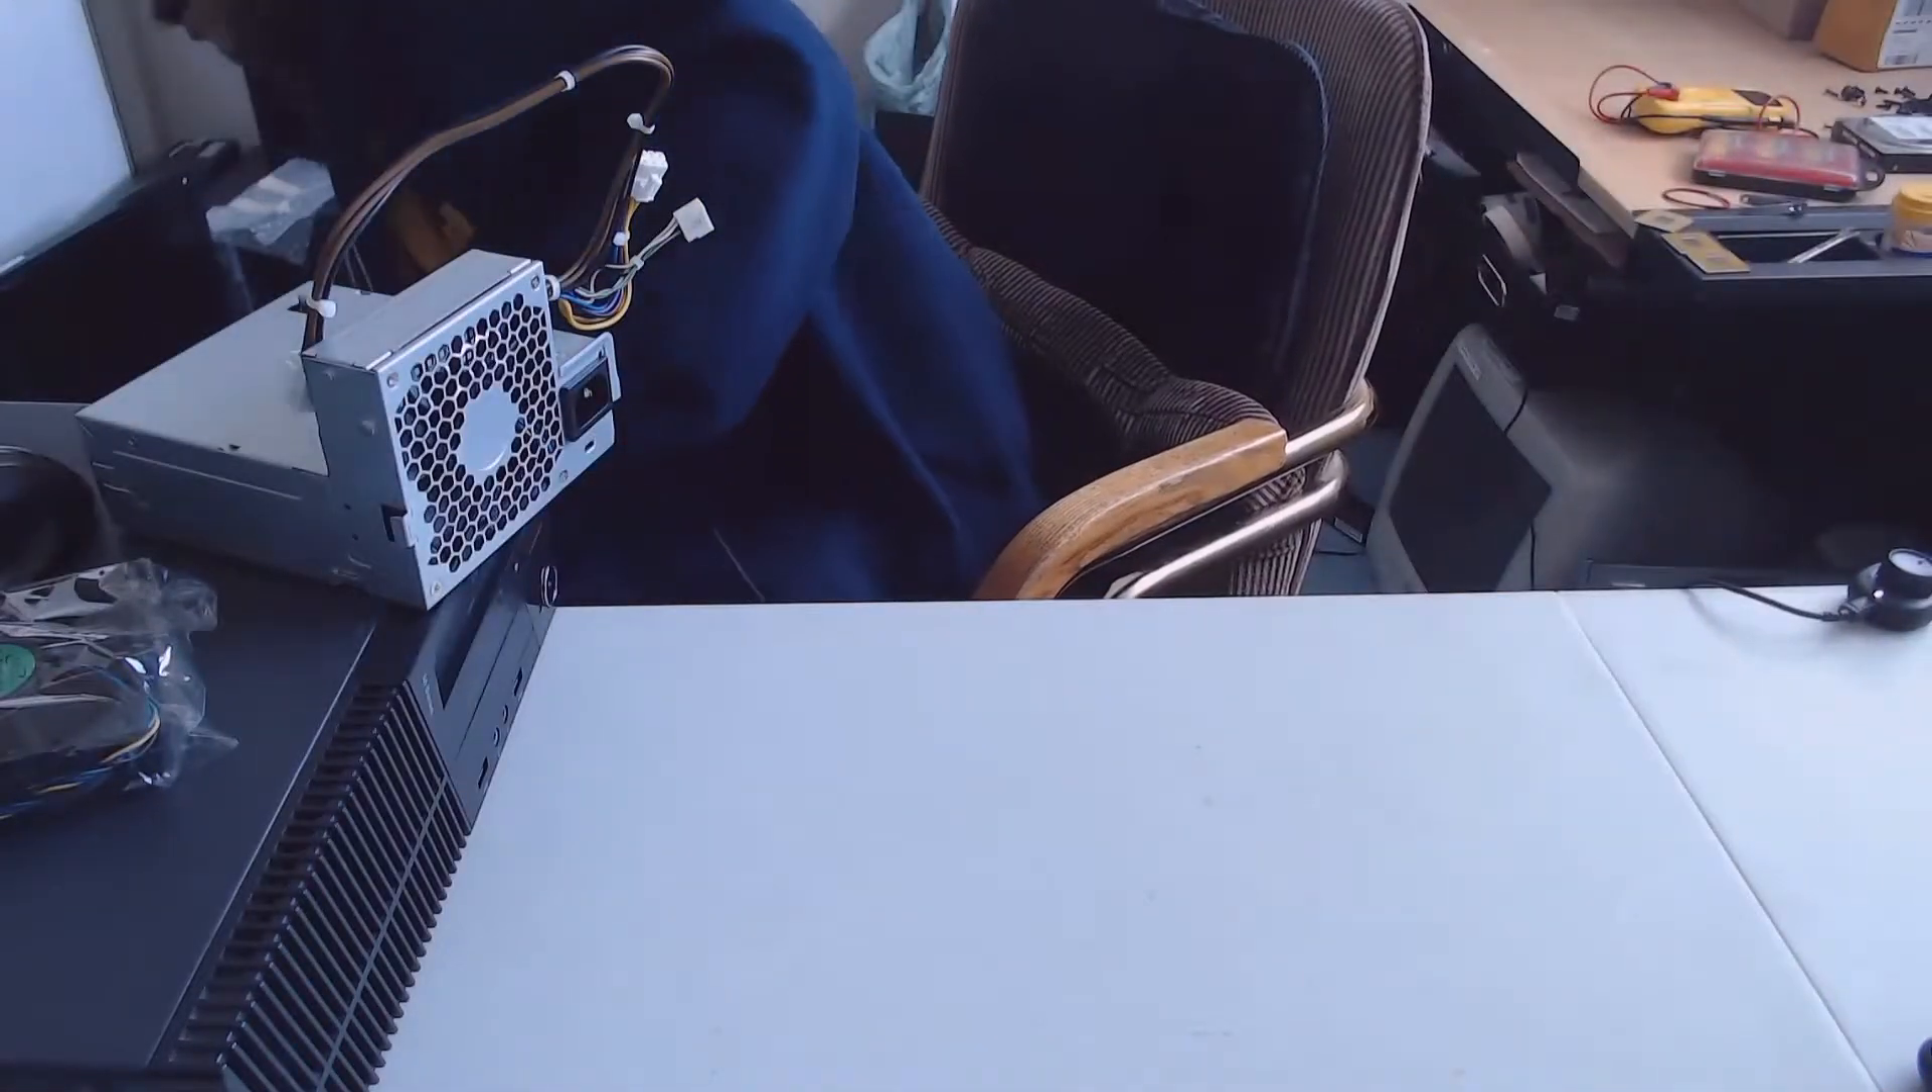So I'm going to move the tower case out of the way now that we have extracted the power supply.